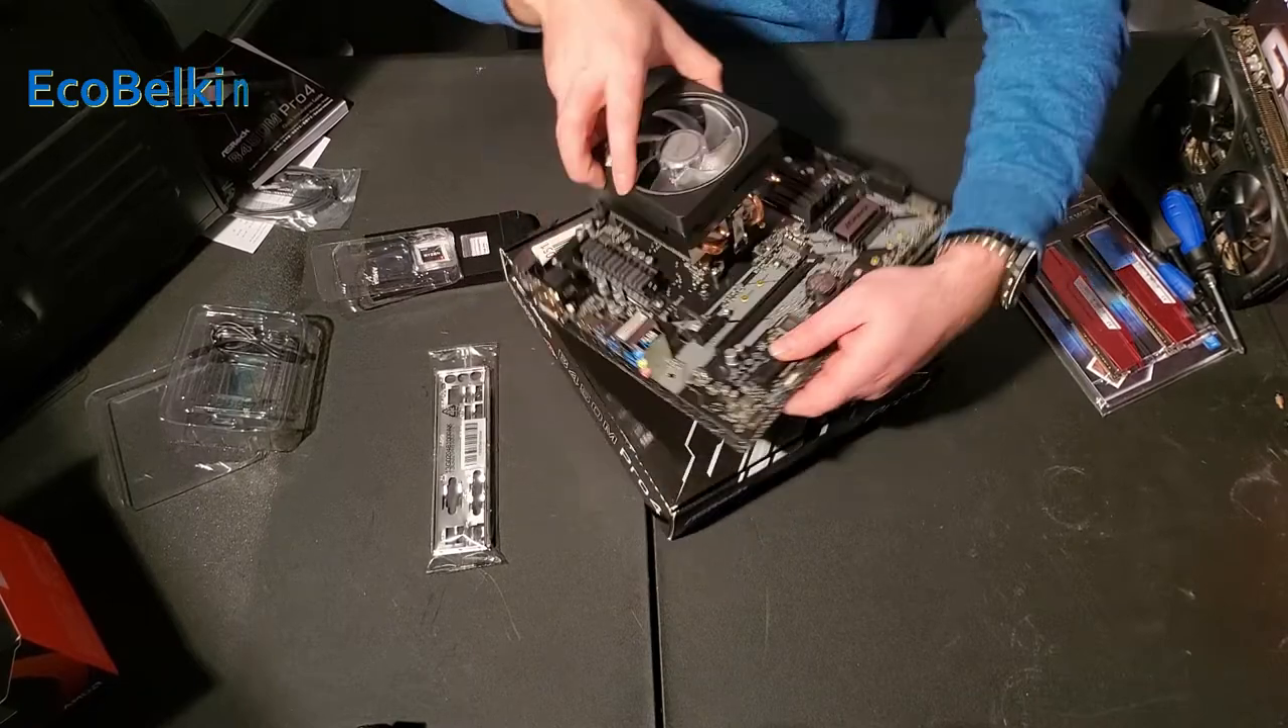So now we have our cooler installed. Makes a handy handle too.